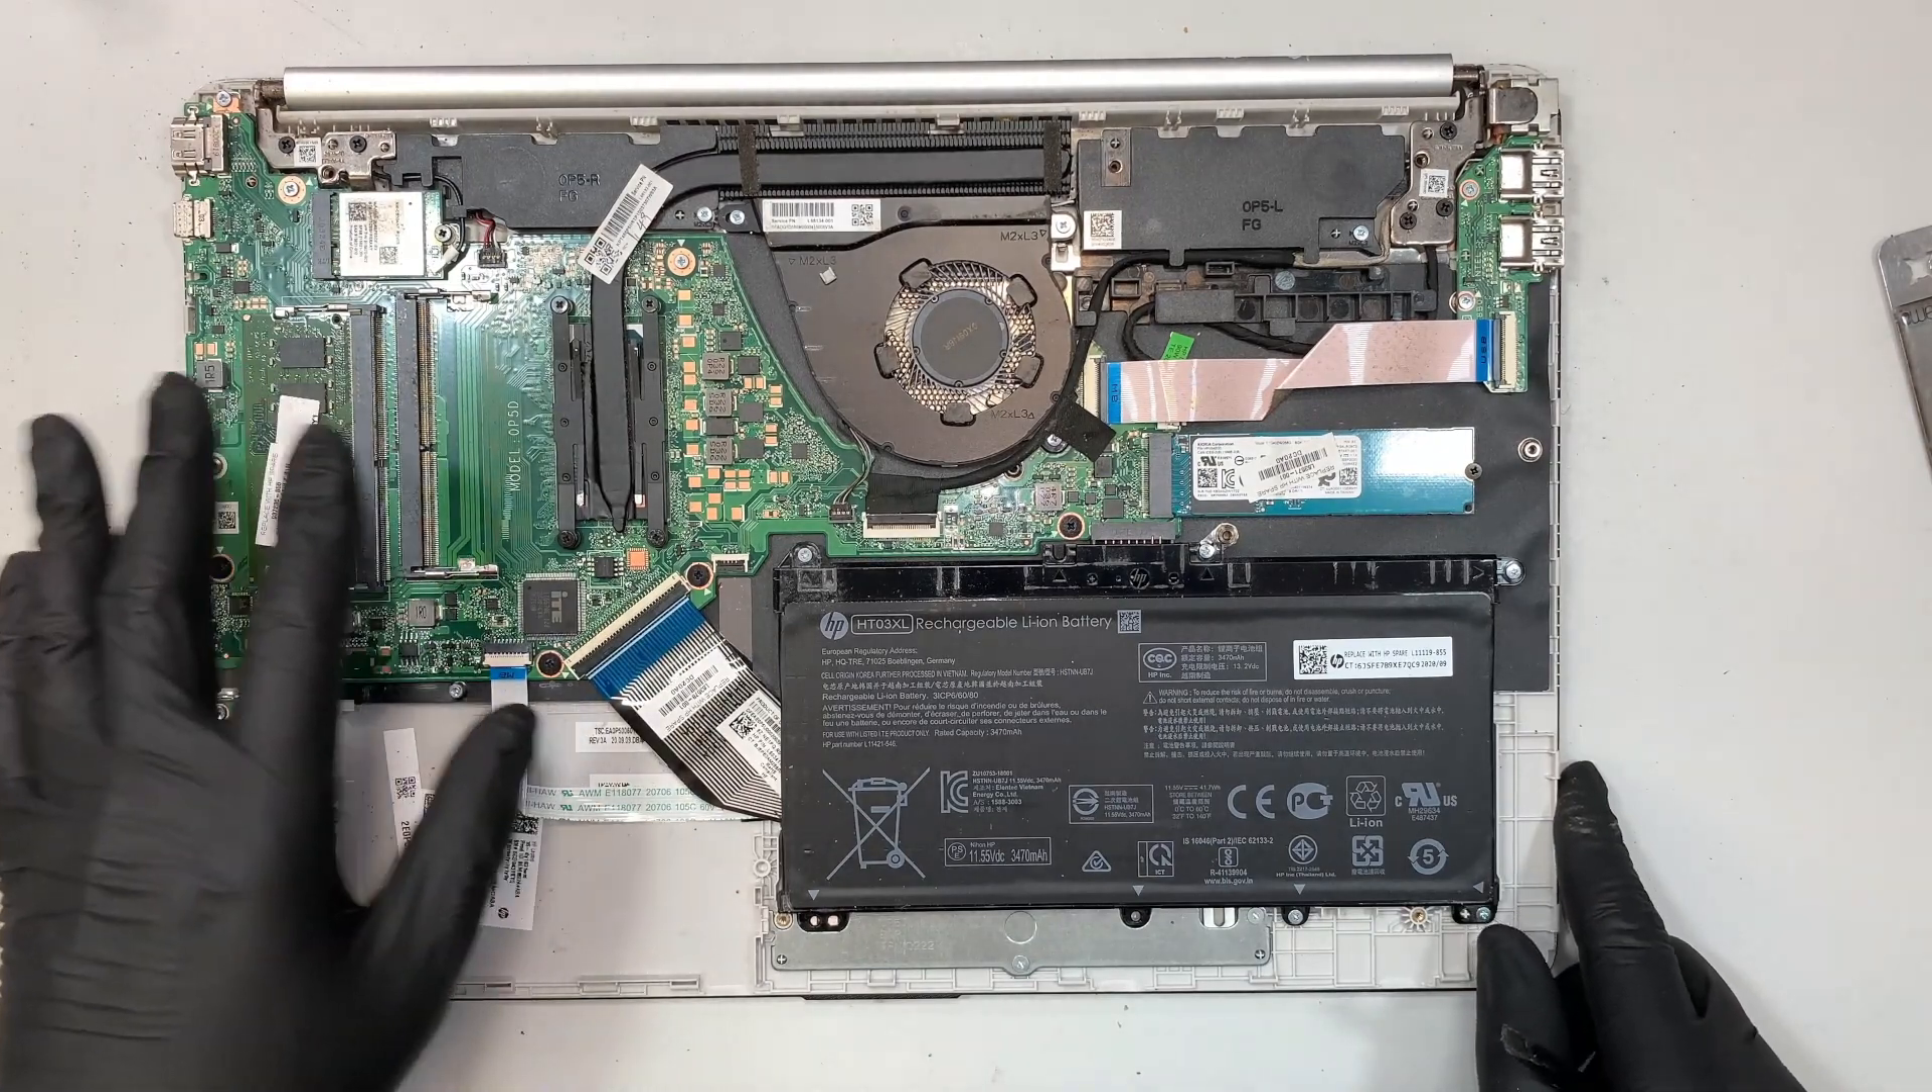Once you have removed that back cover, here you can see the entire laptop.